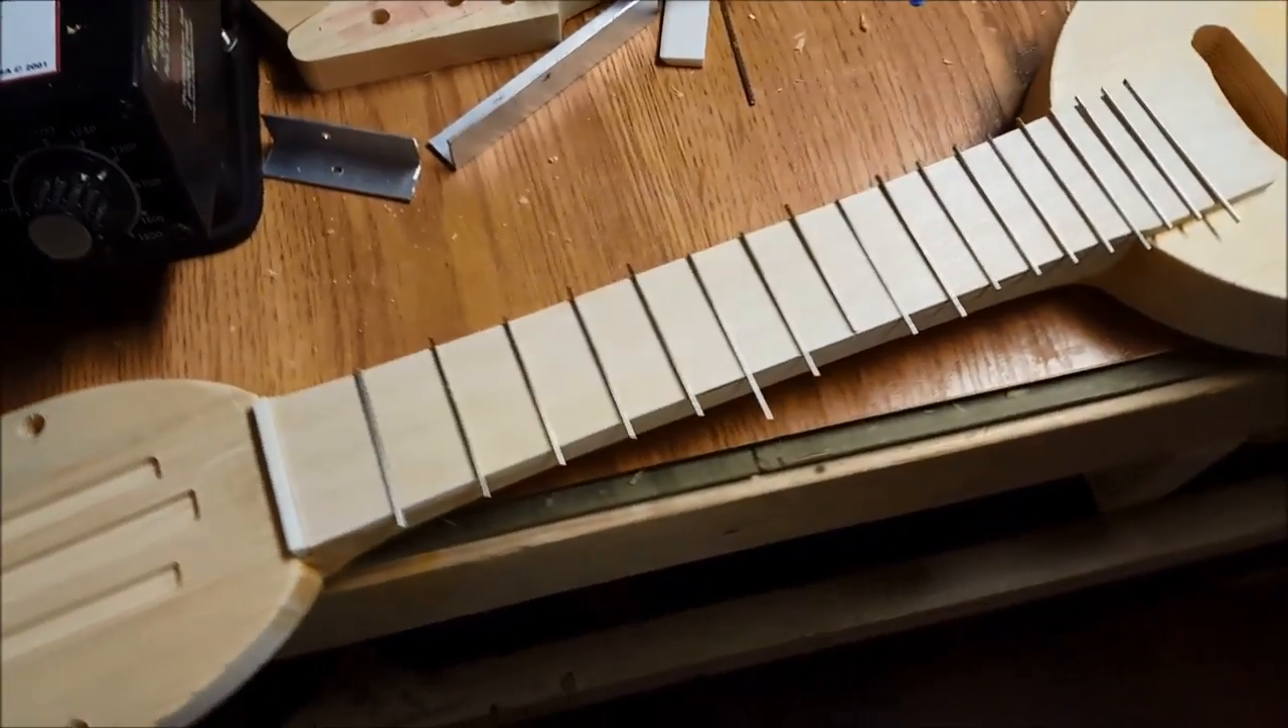We've got our frets cut. We need to glue these in and then trim them up.